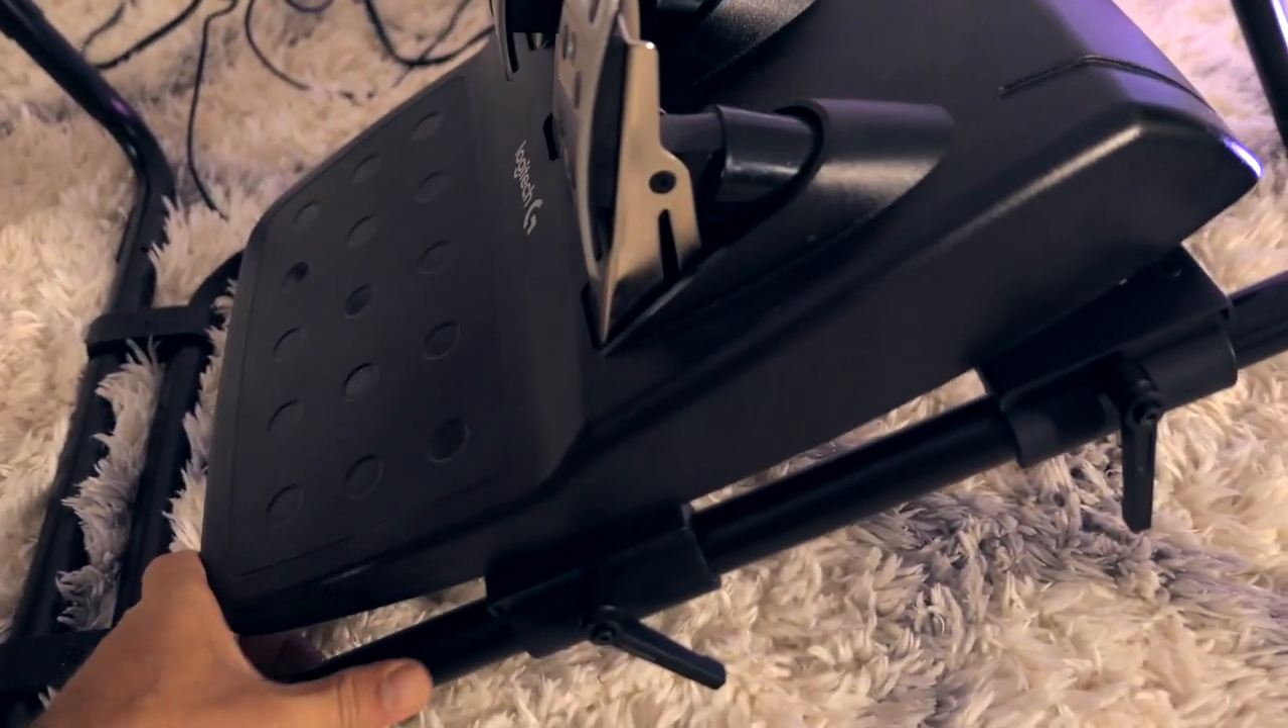All right, so the pedals are mounted to the sliders. So now we can adjust them going this way and also up and down on that end so we can tilt them.